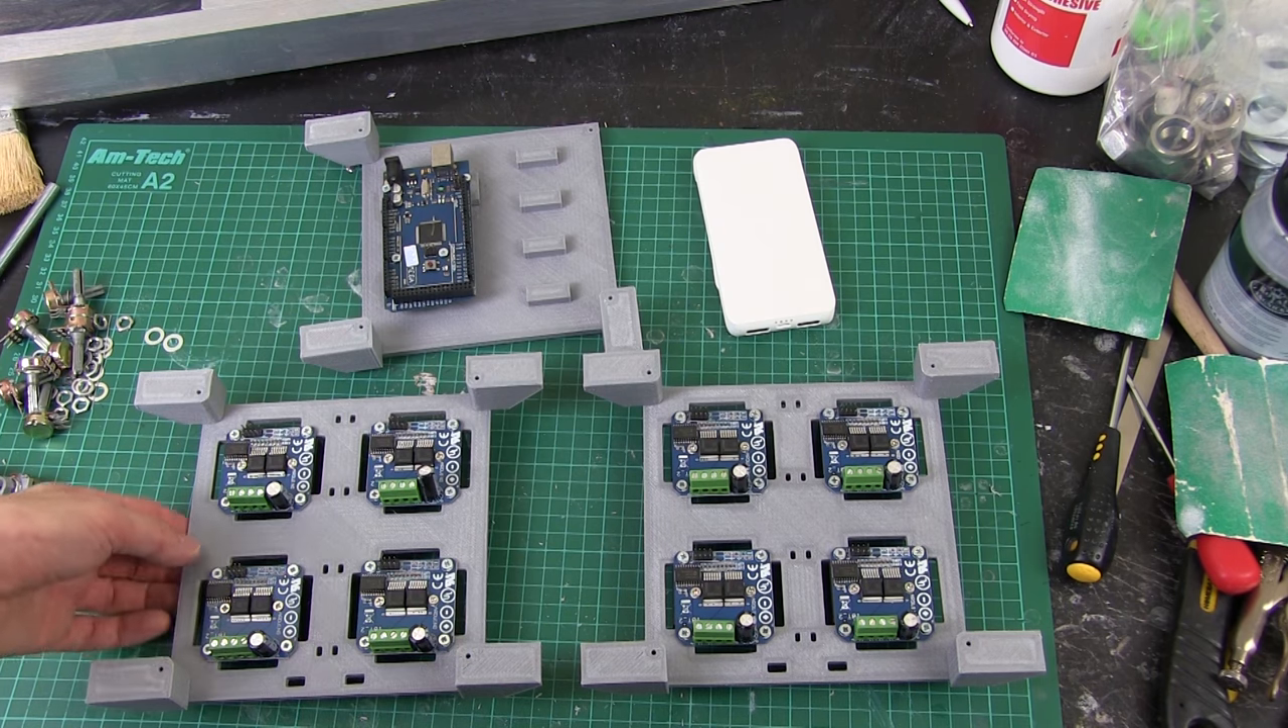So I've got my four BTS 7960s mounted in each side.